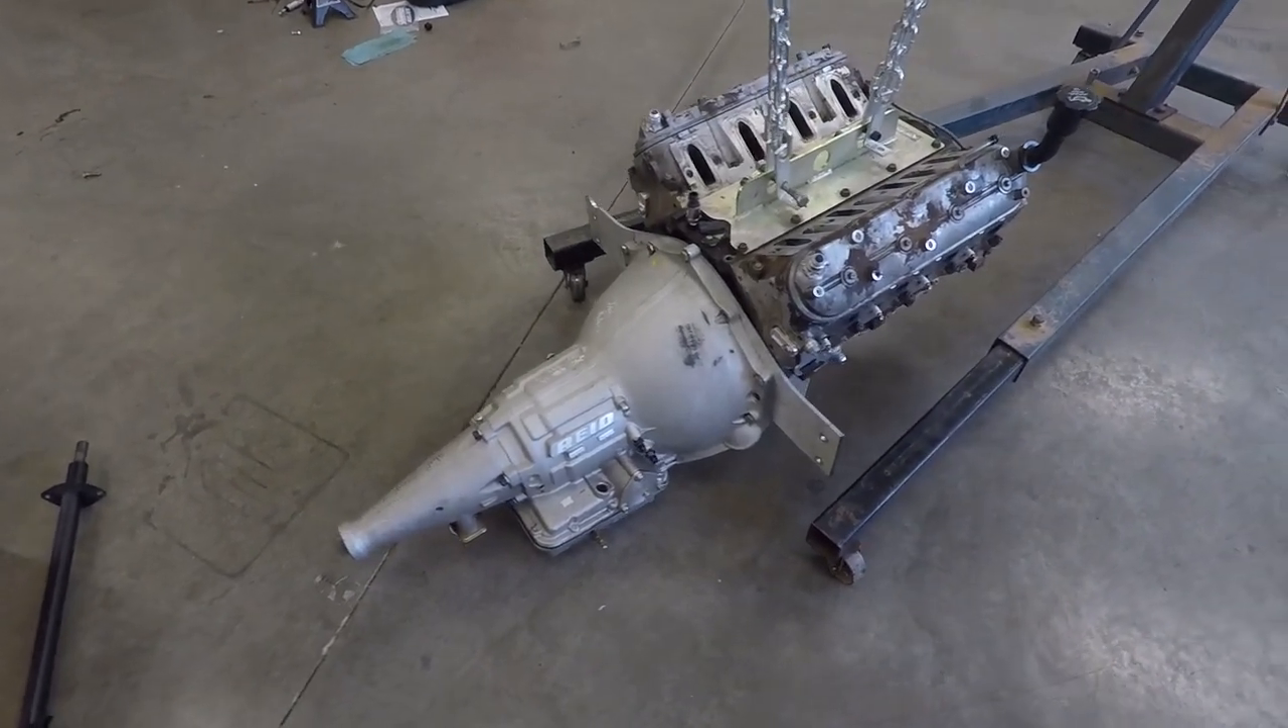I got the transmission on with the mid plate.